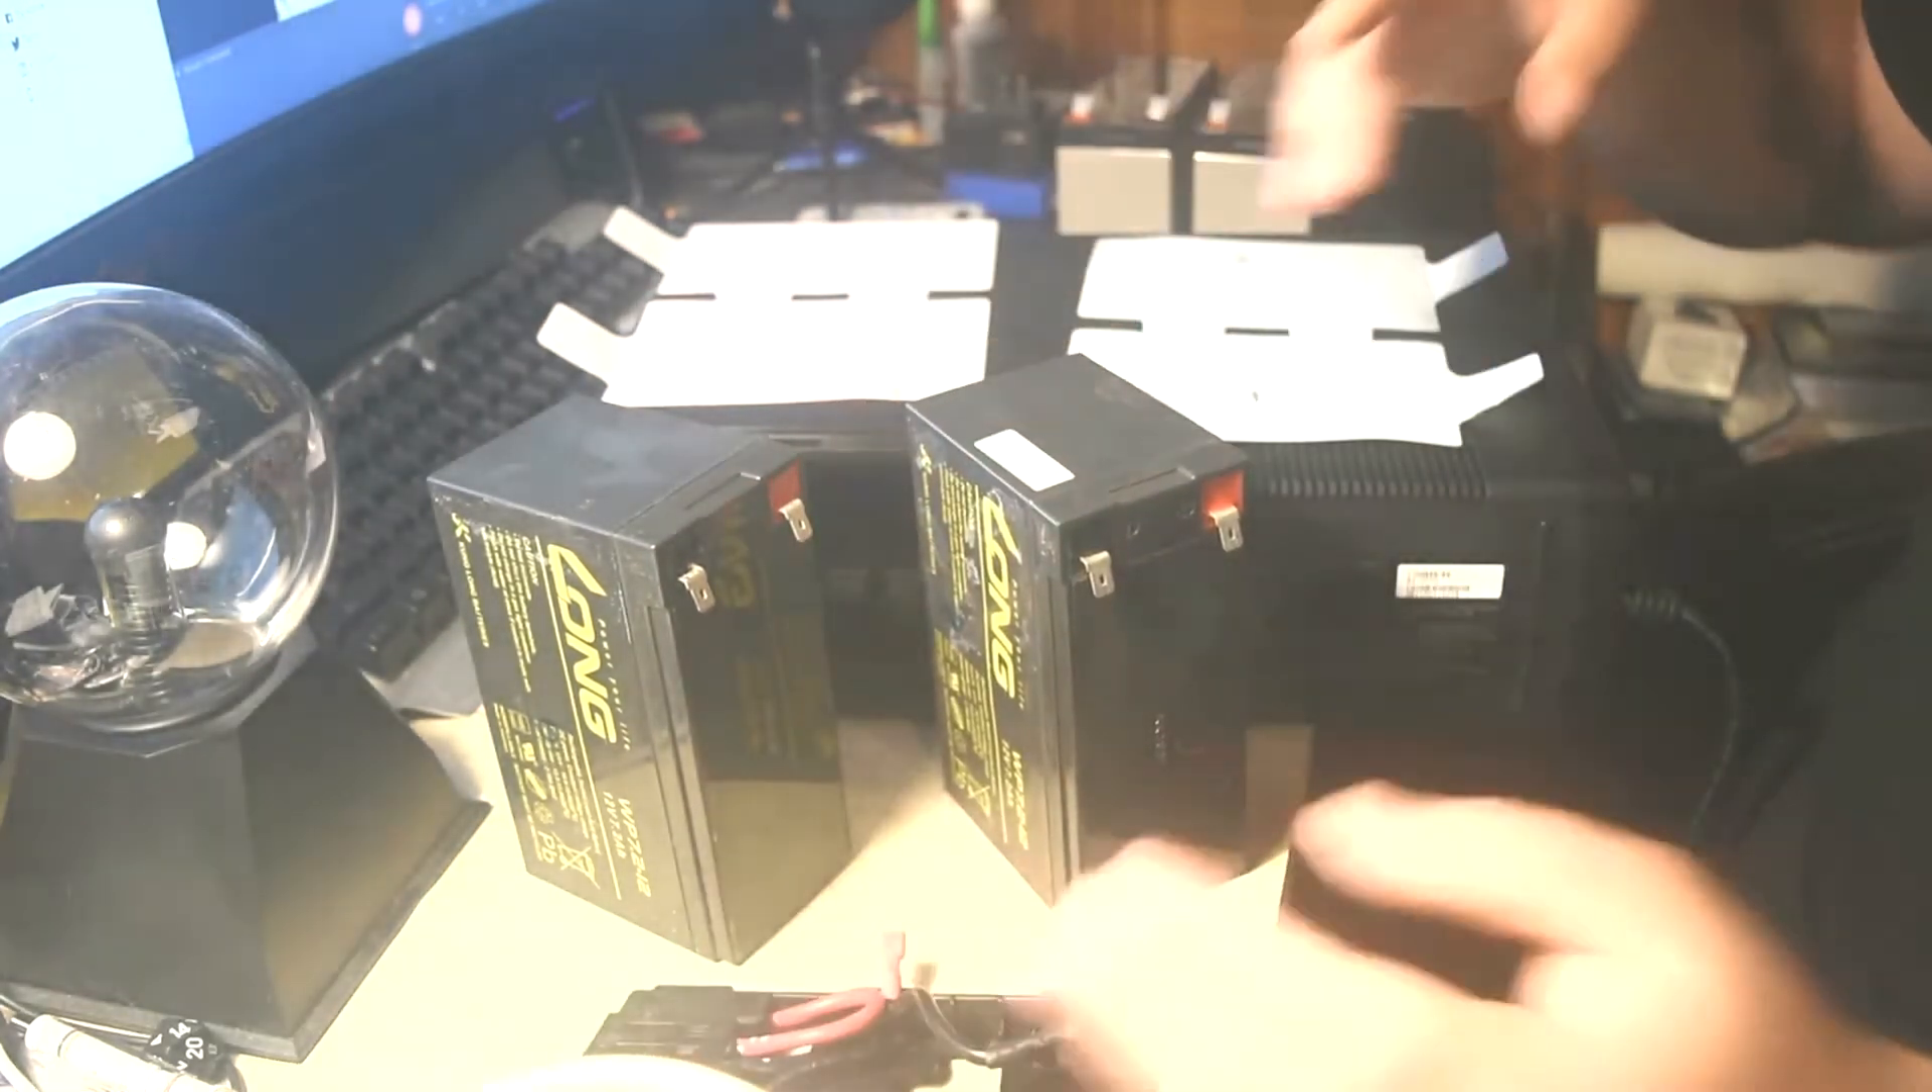So, we've disconnected our old batteries.